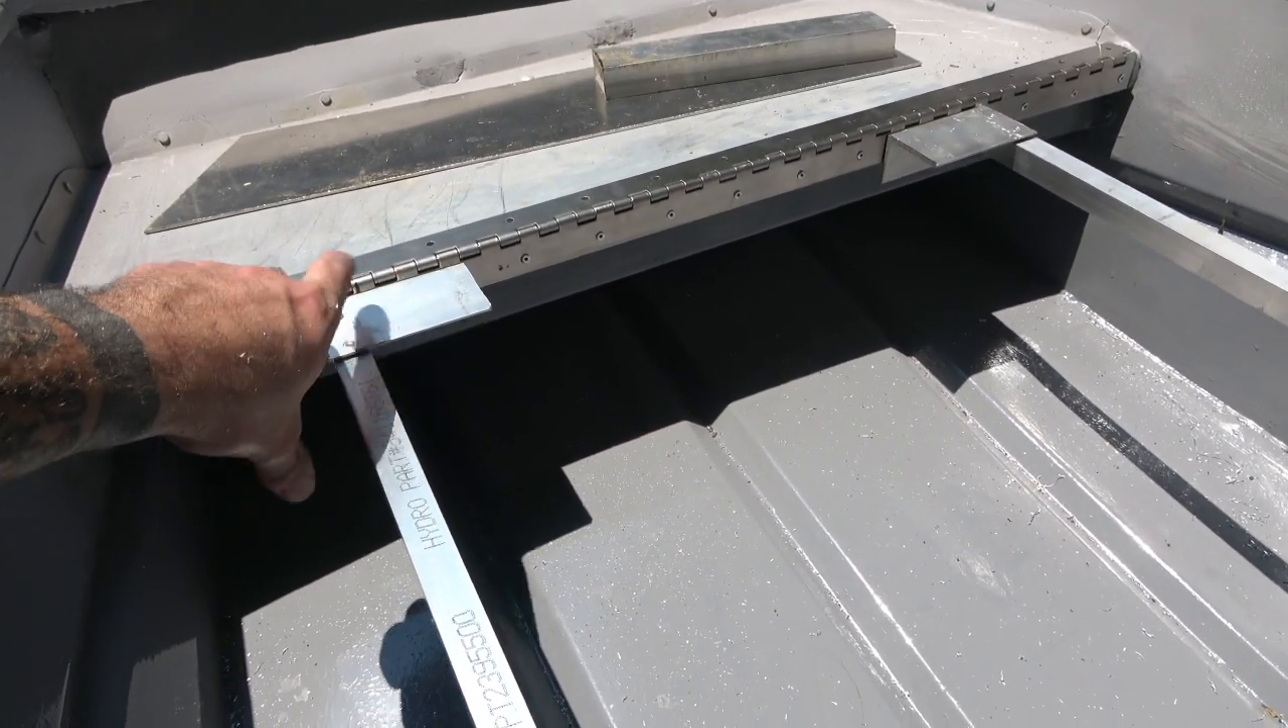I just went ahead and riveted this piano hinge all the way across and then i went back with some angle iron in two of the holes and riveted it on both sides.